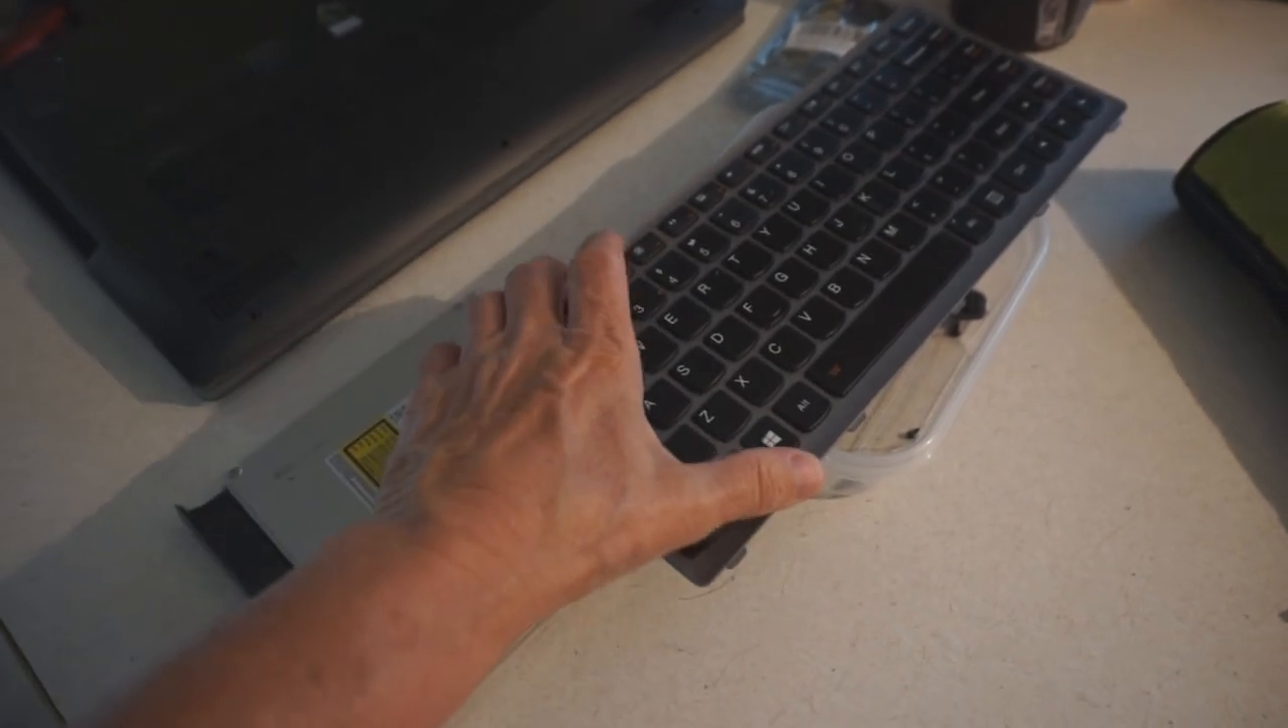As you can tell, my laptop, I've taken the keyboard off.